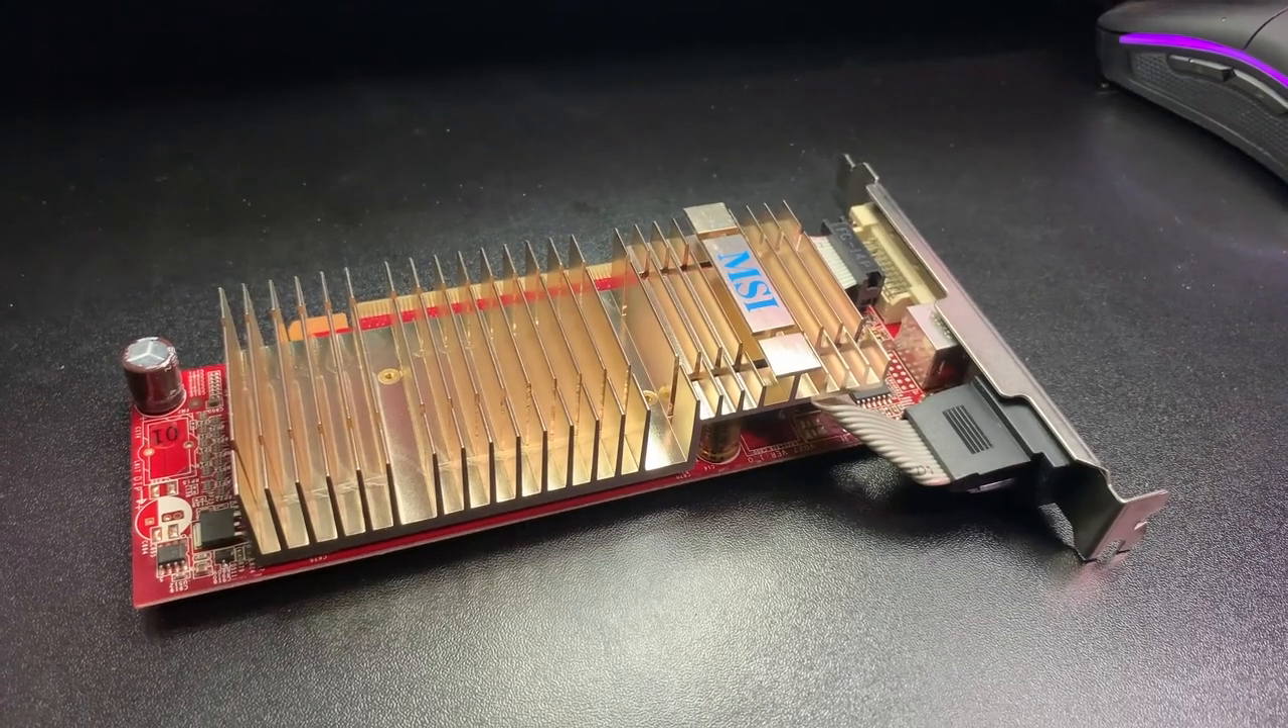So, anyway, now the card's back together again, ready for testing.